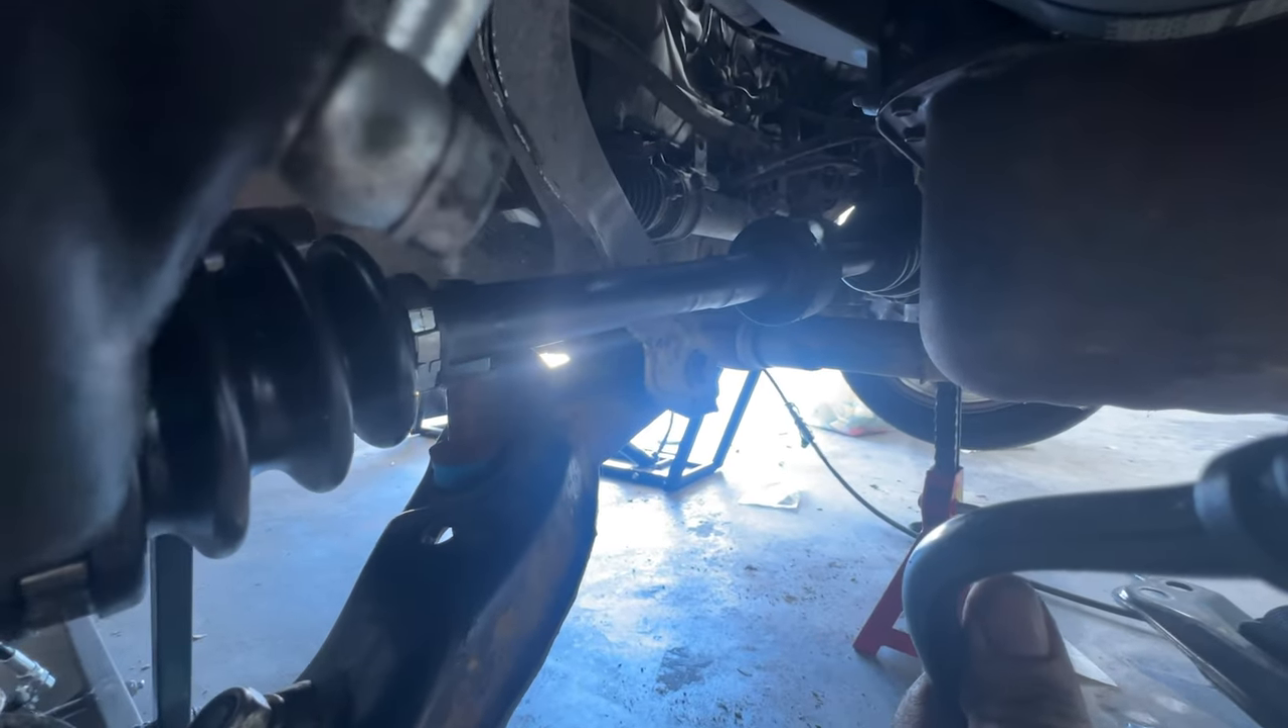That's the axle back in.